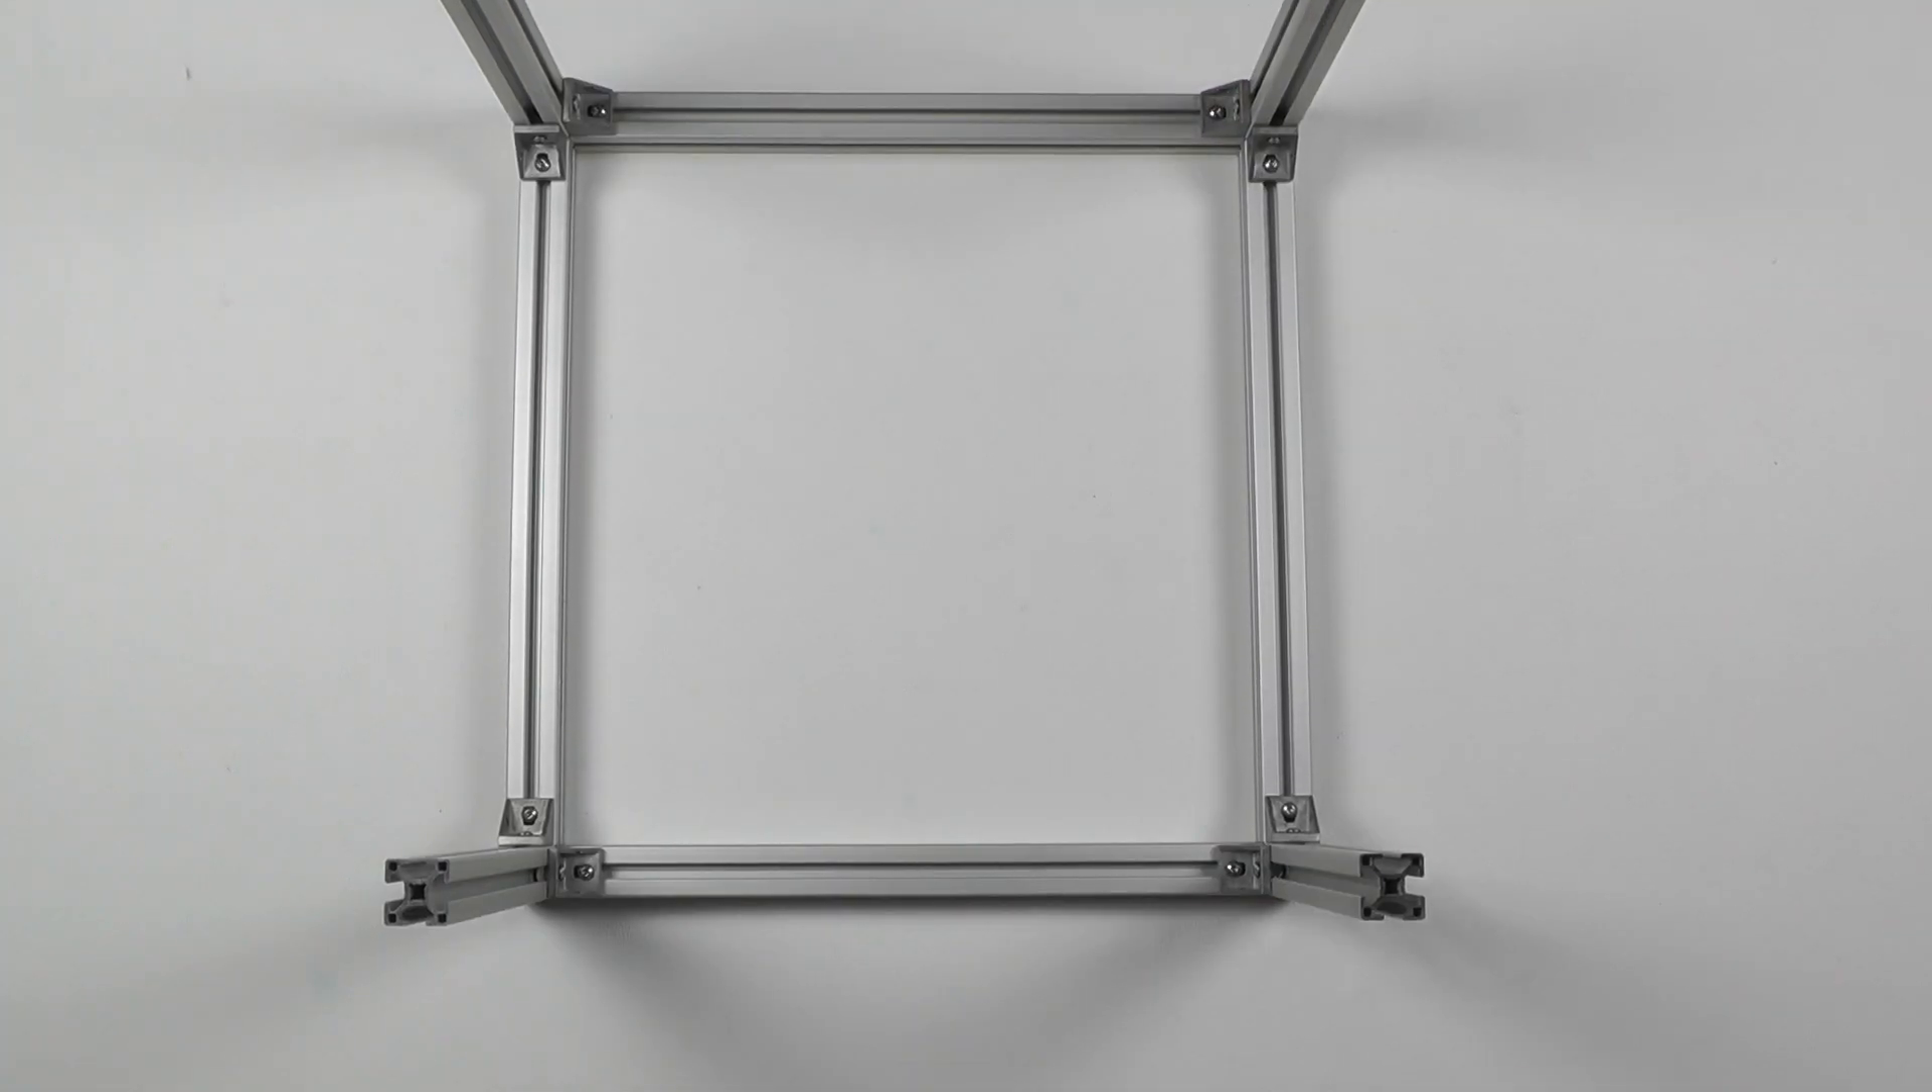Nun ist der Rahmen komplett verbunden.